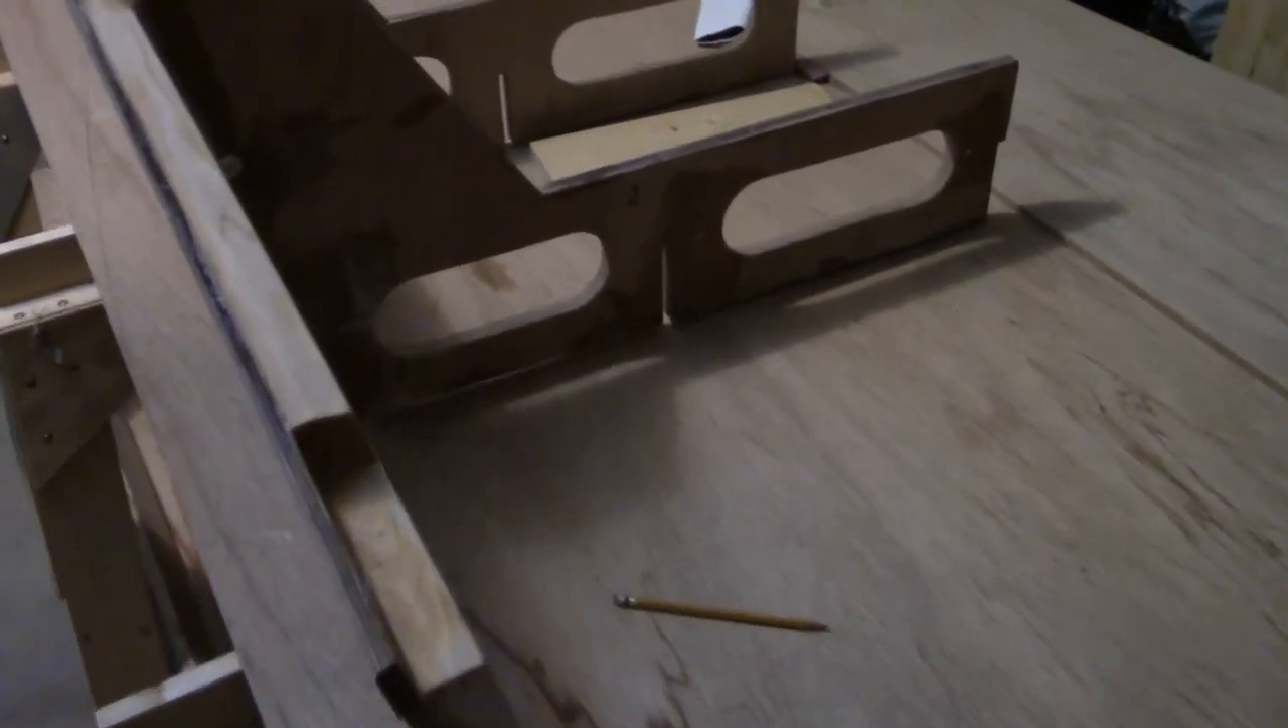Okay, so this is the completed, or almost completed, transom assembly. Got these braces attached.